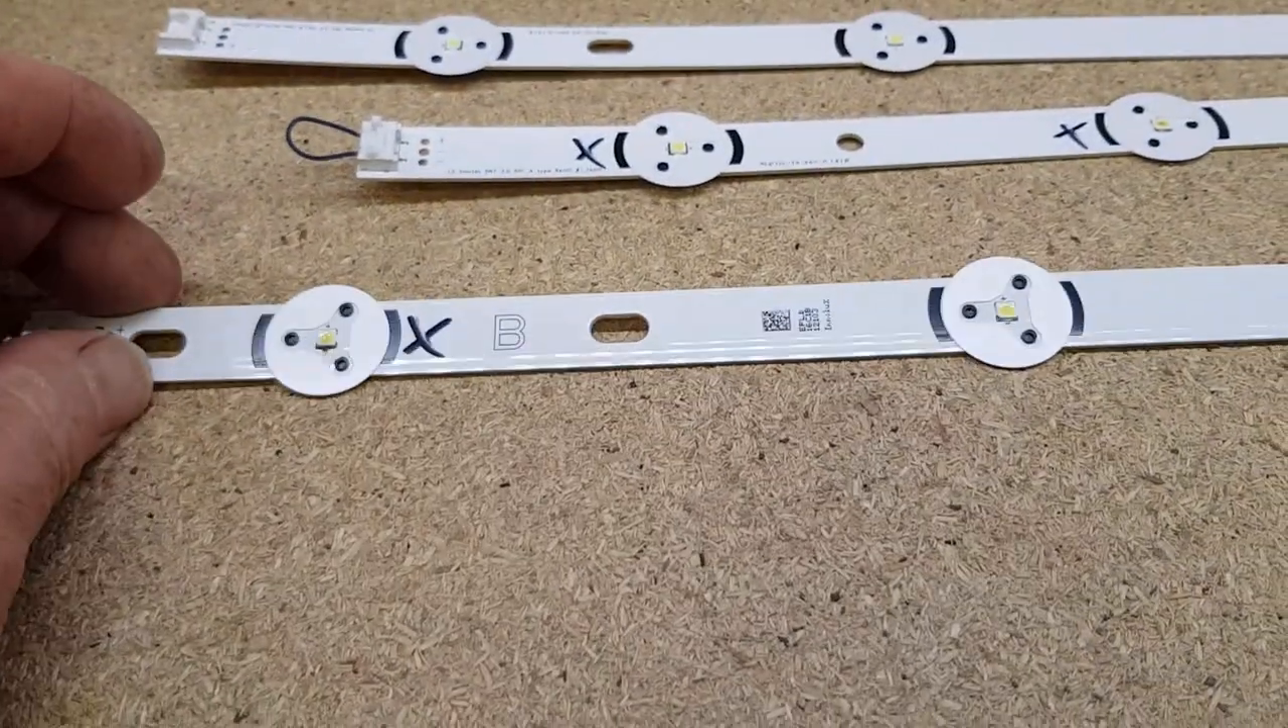So i've got the strips off.